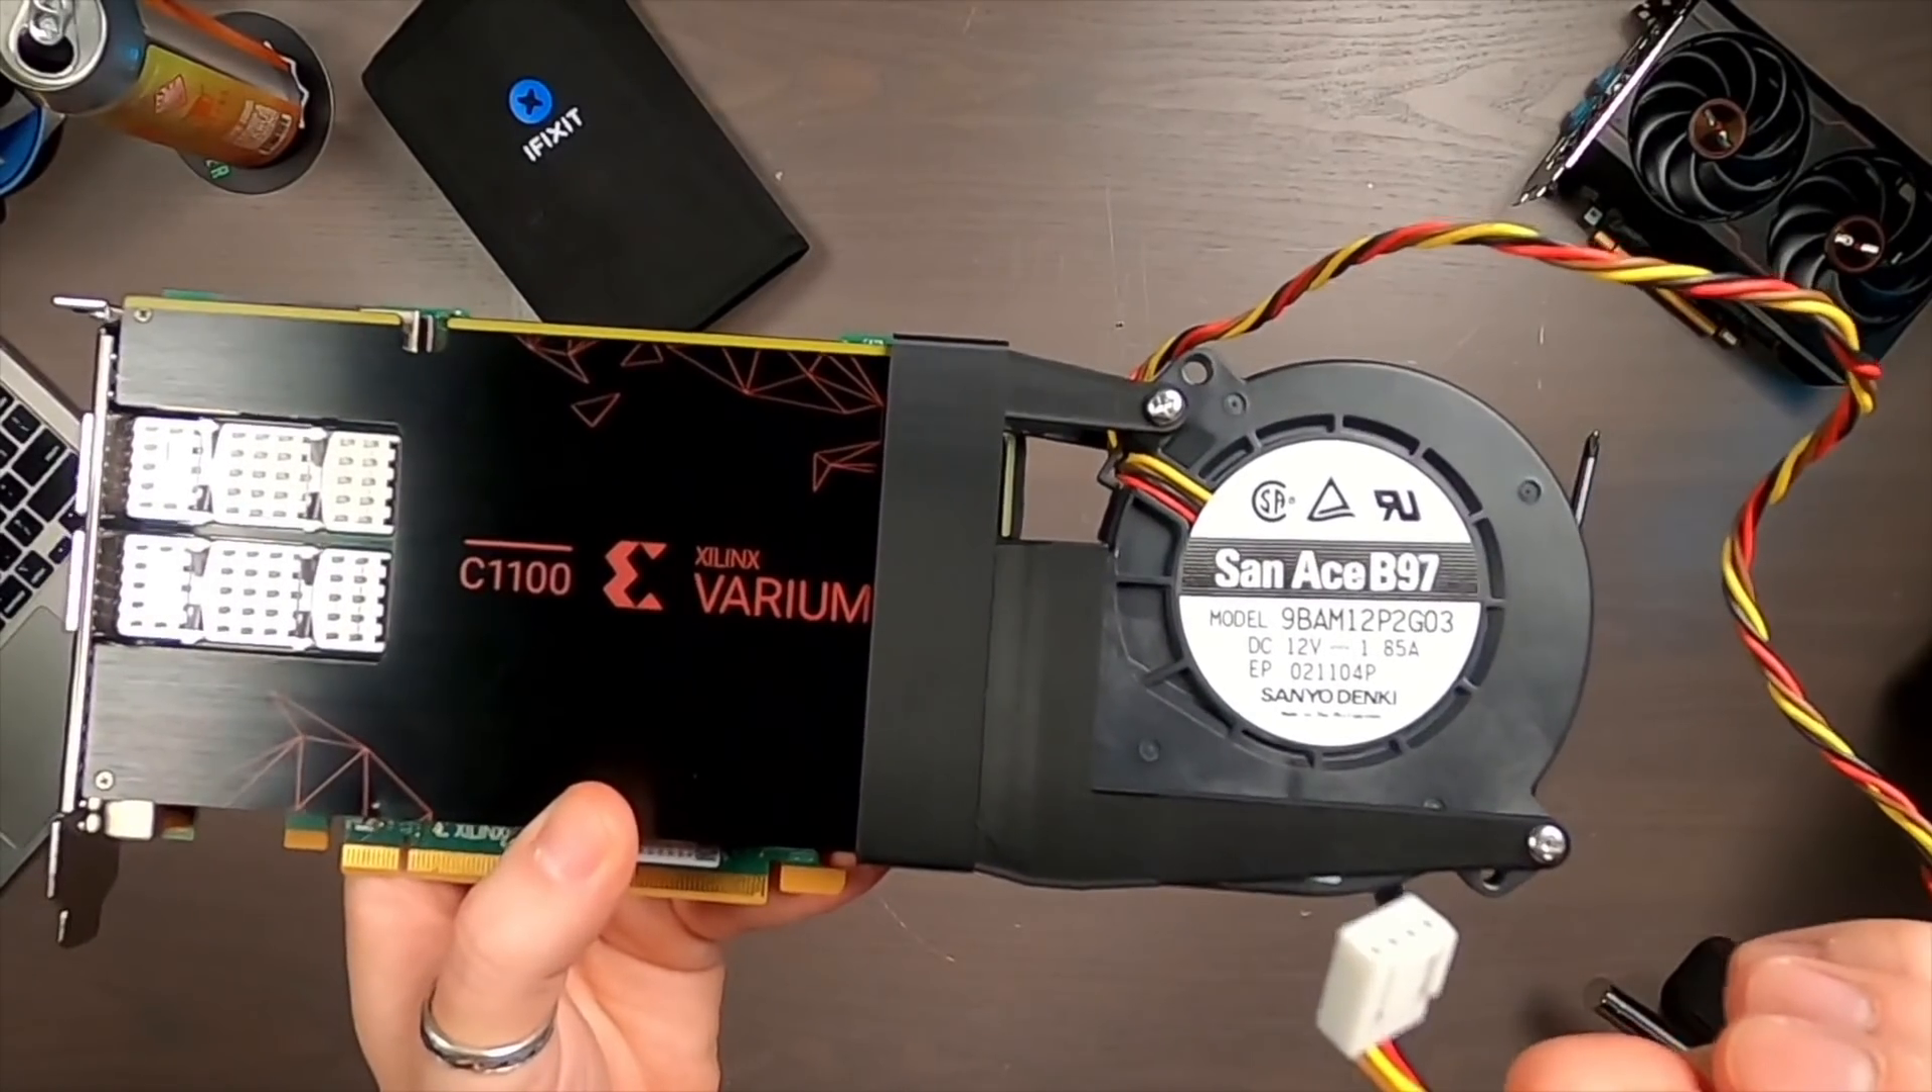What you can see here is the fan still needs to be powered right there's the power cable for the fan.